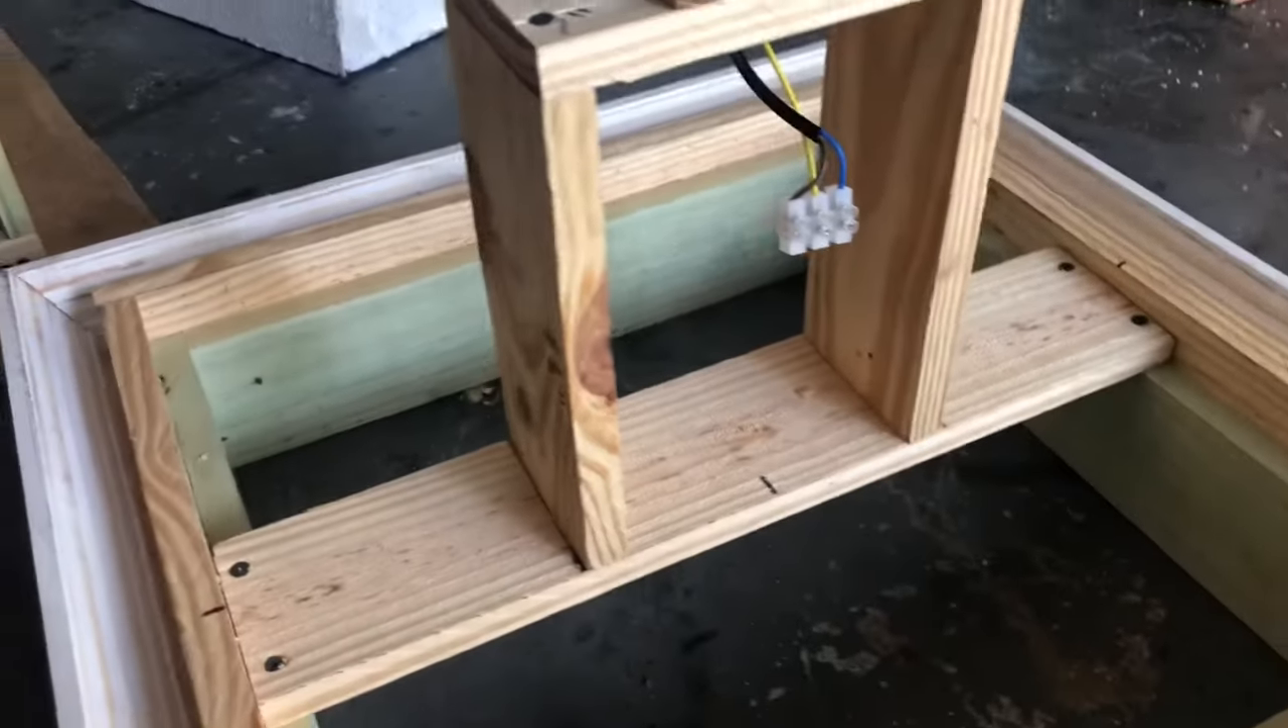I started with an 18 inch 1x4 that just lays in the middle between each side.